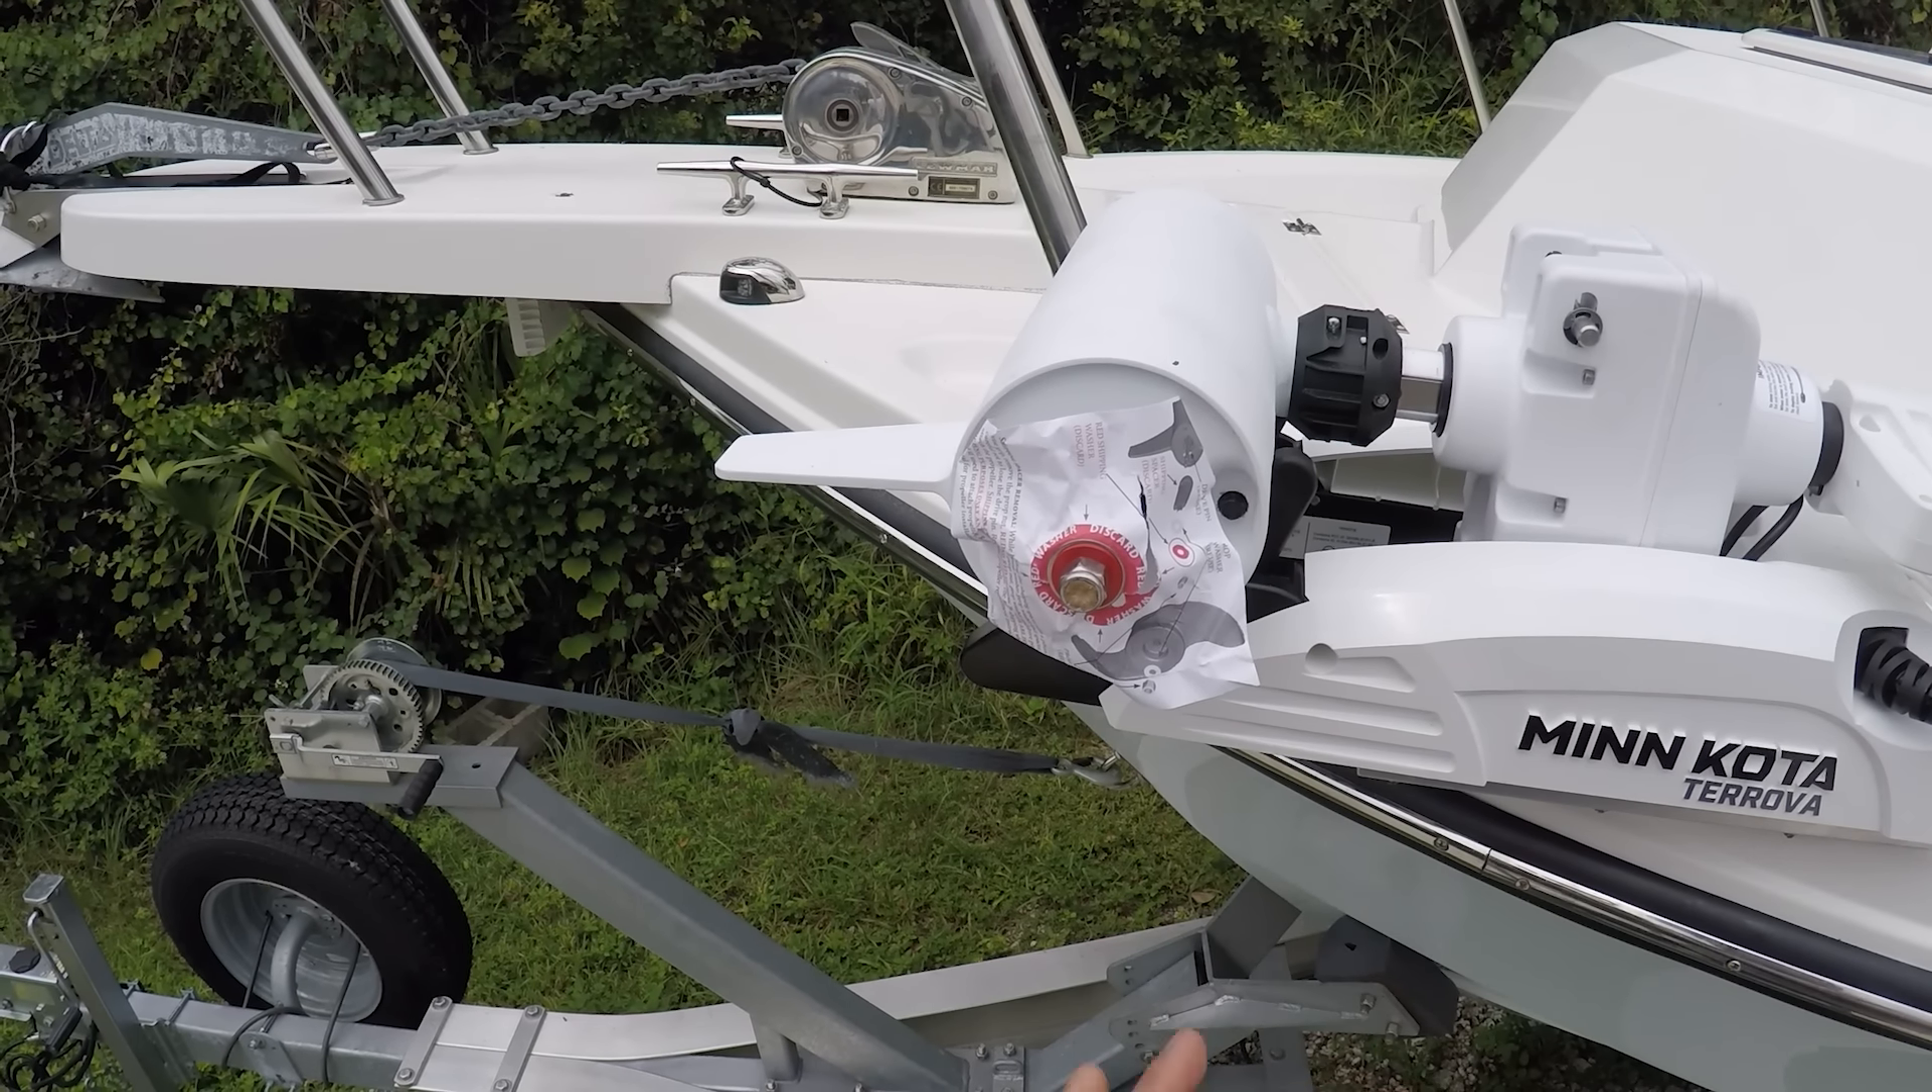So one last thing now to do is connect the propeller.